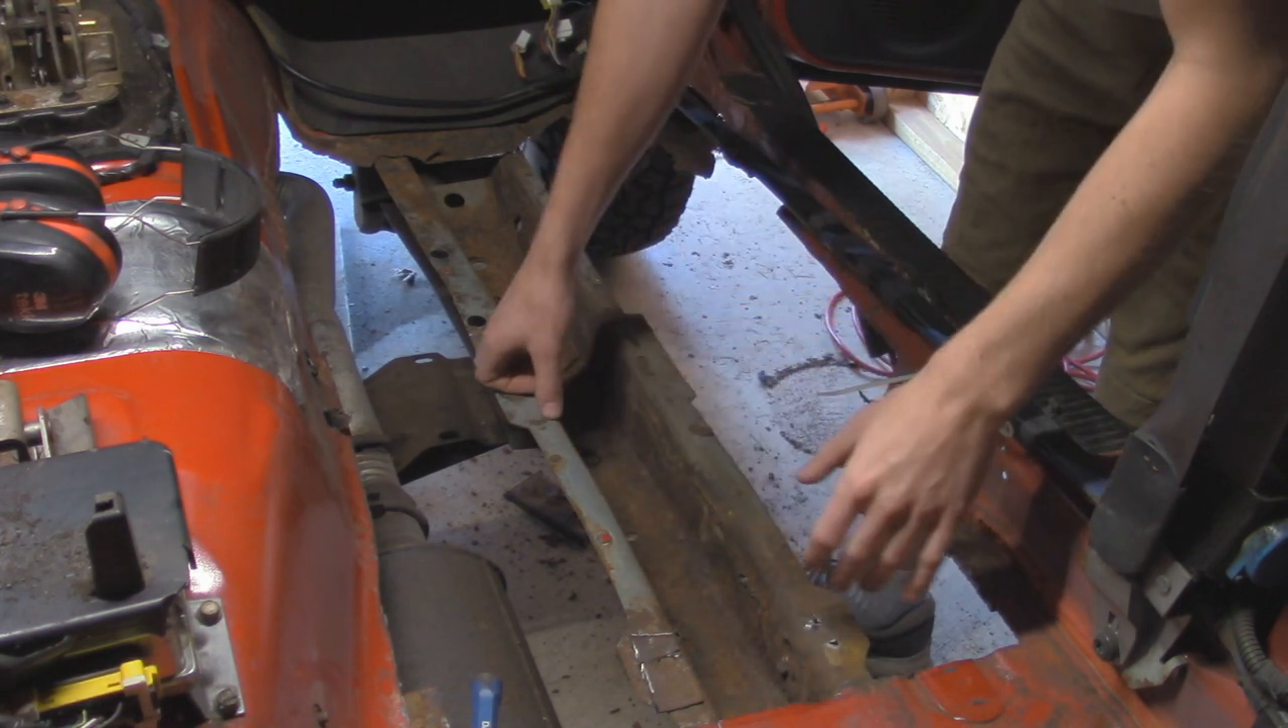I got majority of the floor out over here on the passenger side.